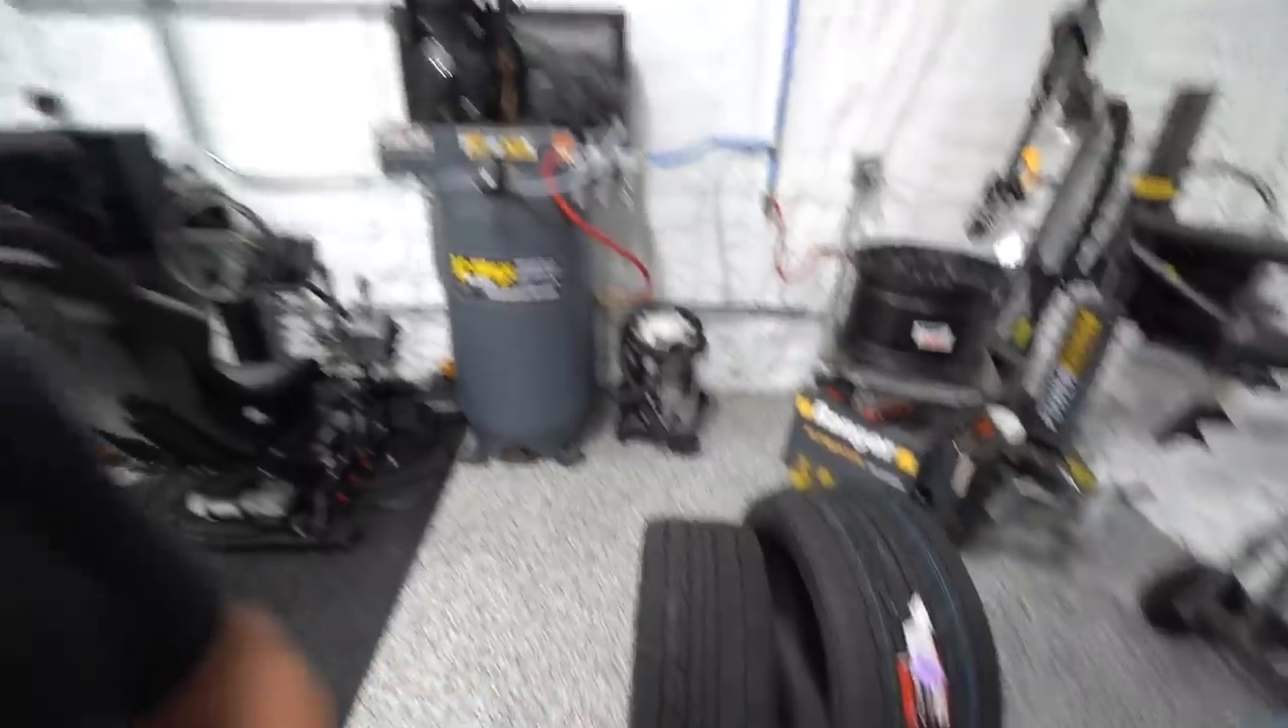So that being said, I need to quit jibber jabbering, and I need to get these tires mounted so we can get them on the cars.